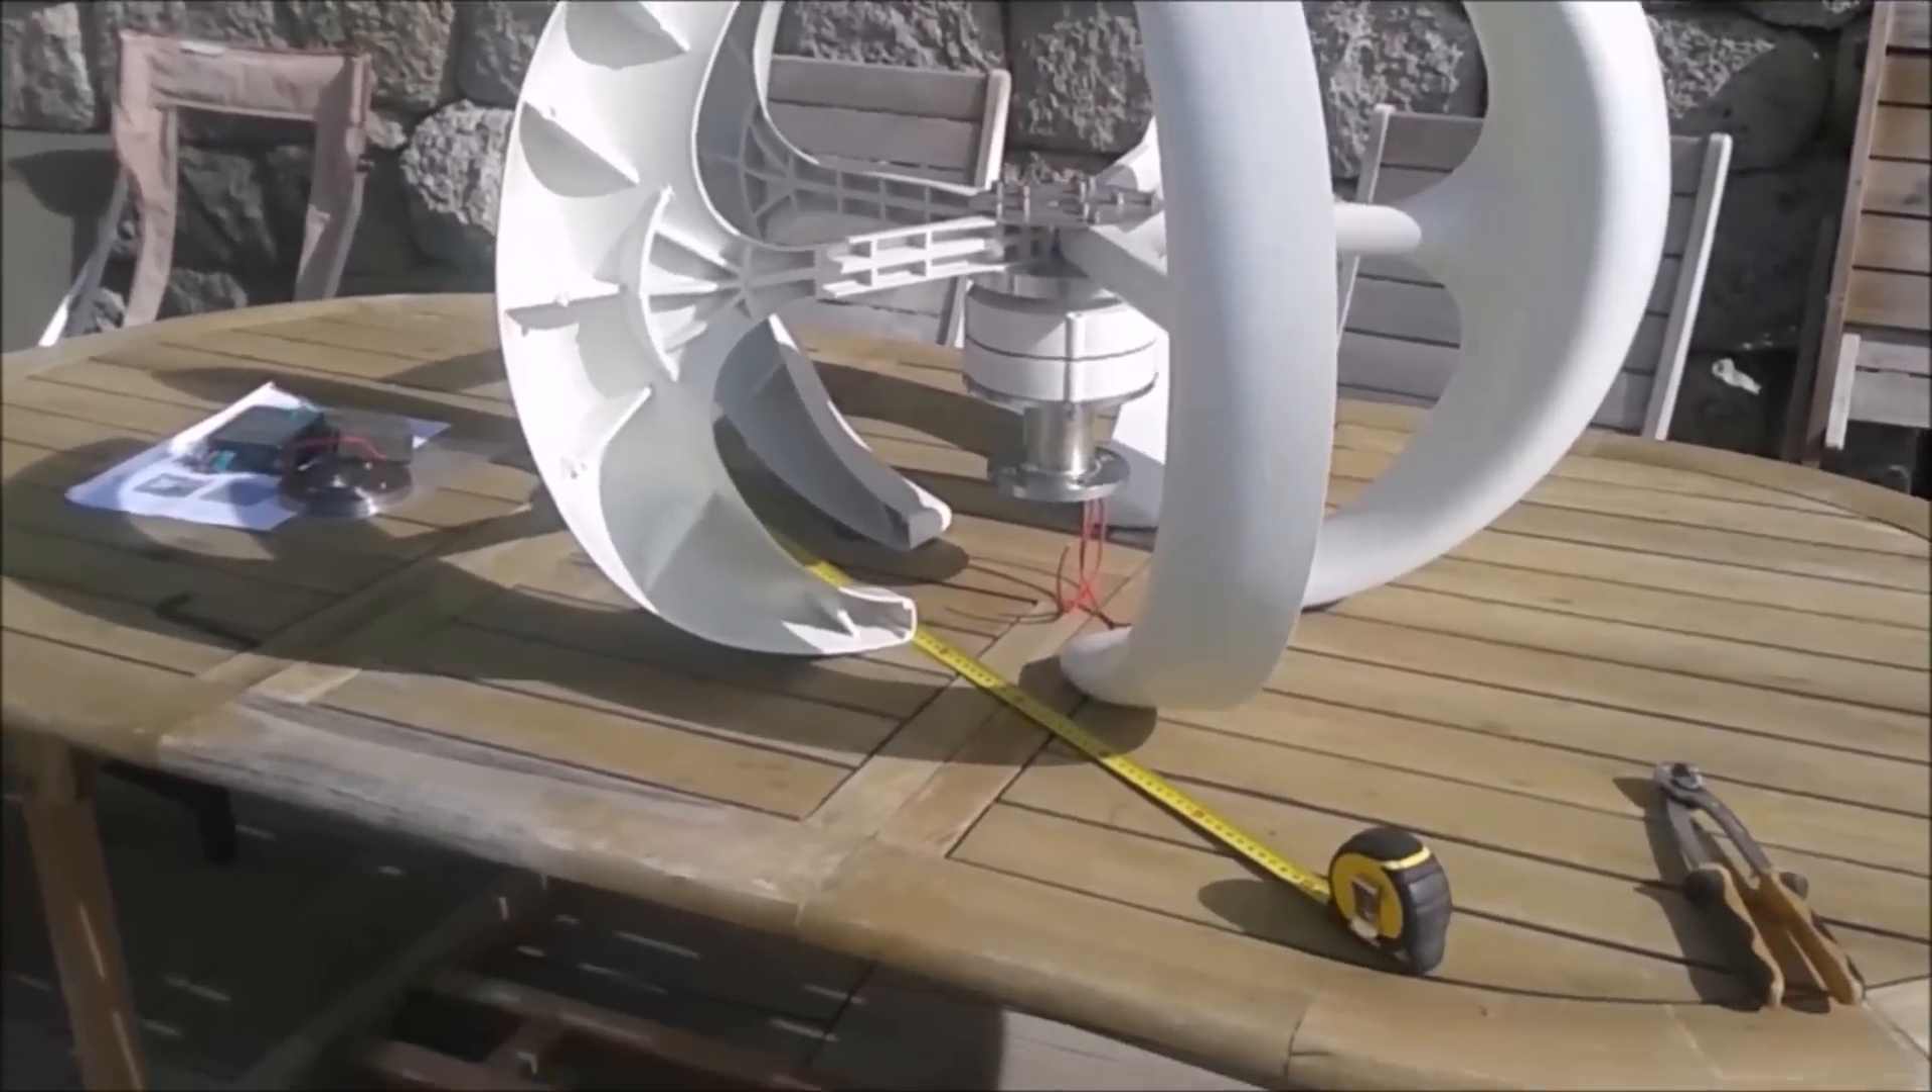L'éolienne est assemblée, je vais vous parler un peu de ses caractéristiques.